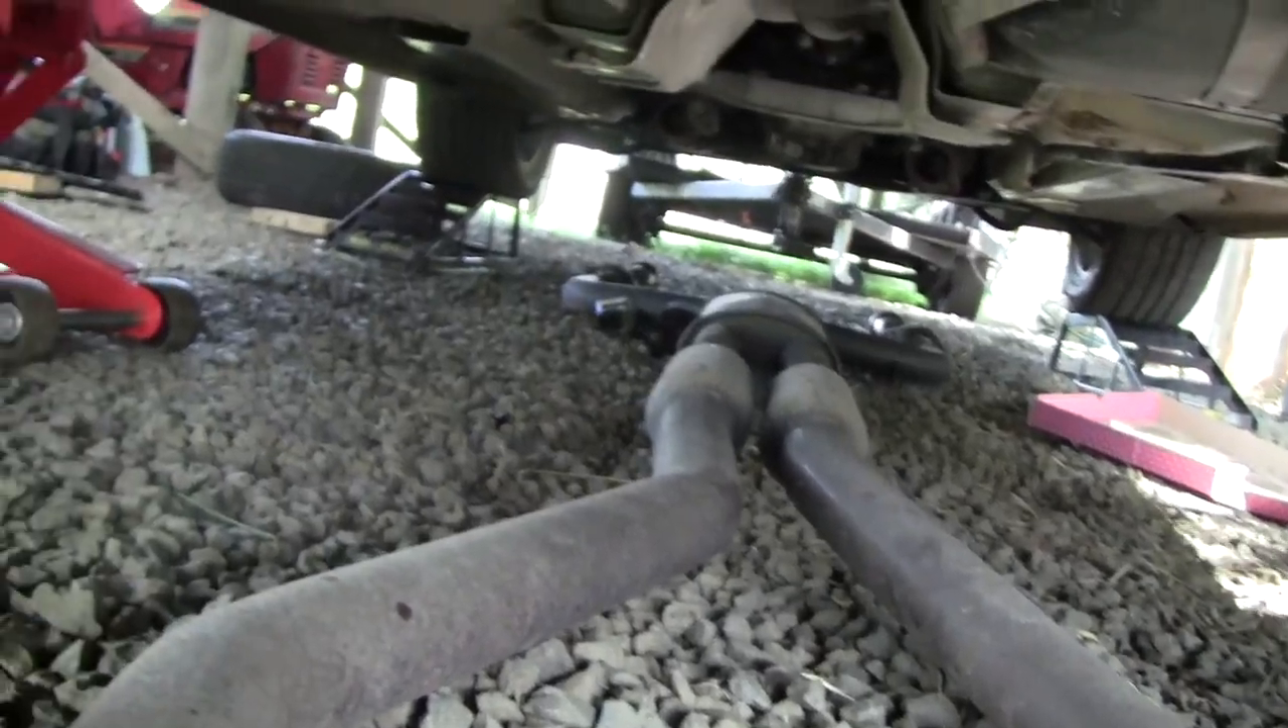There you go guys that's the exhaust pulled out.